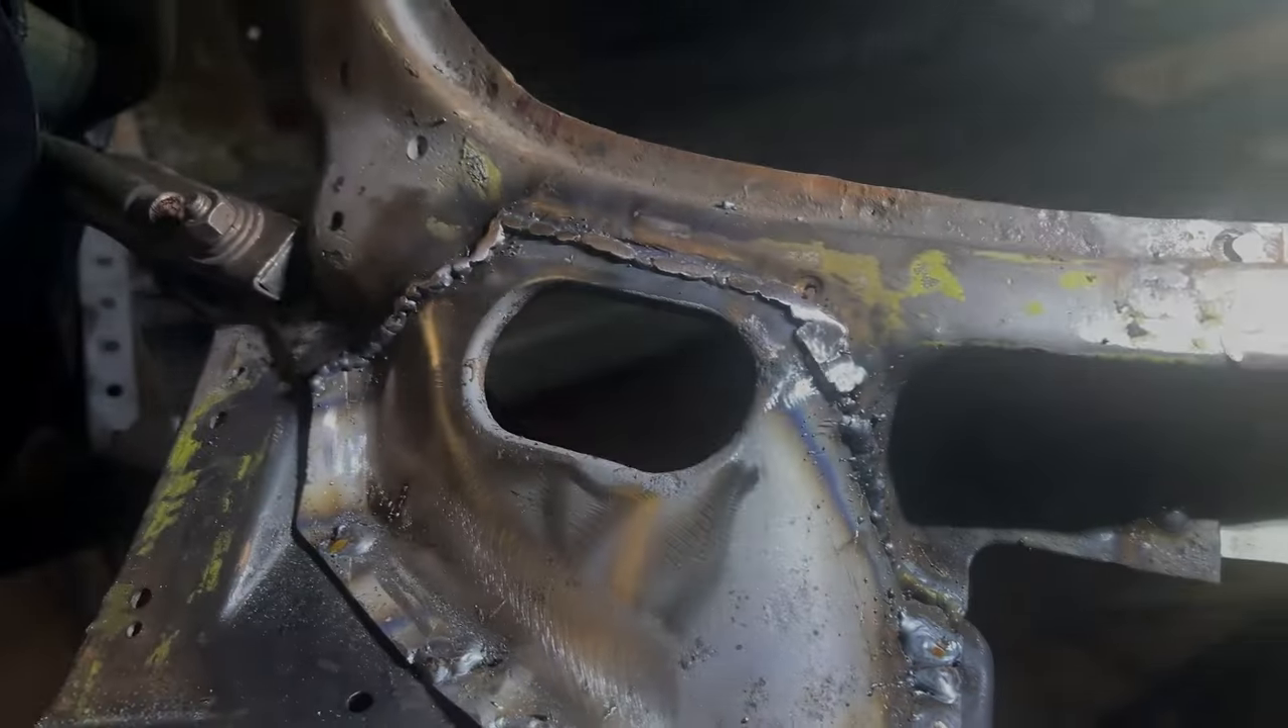Okay, so what I've done is I've basically tack welded this portion of the window, front window frame back in place and I'm grinding this.